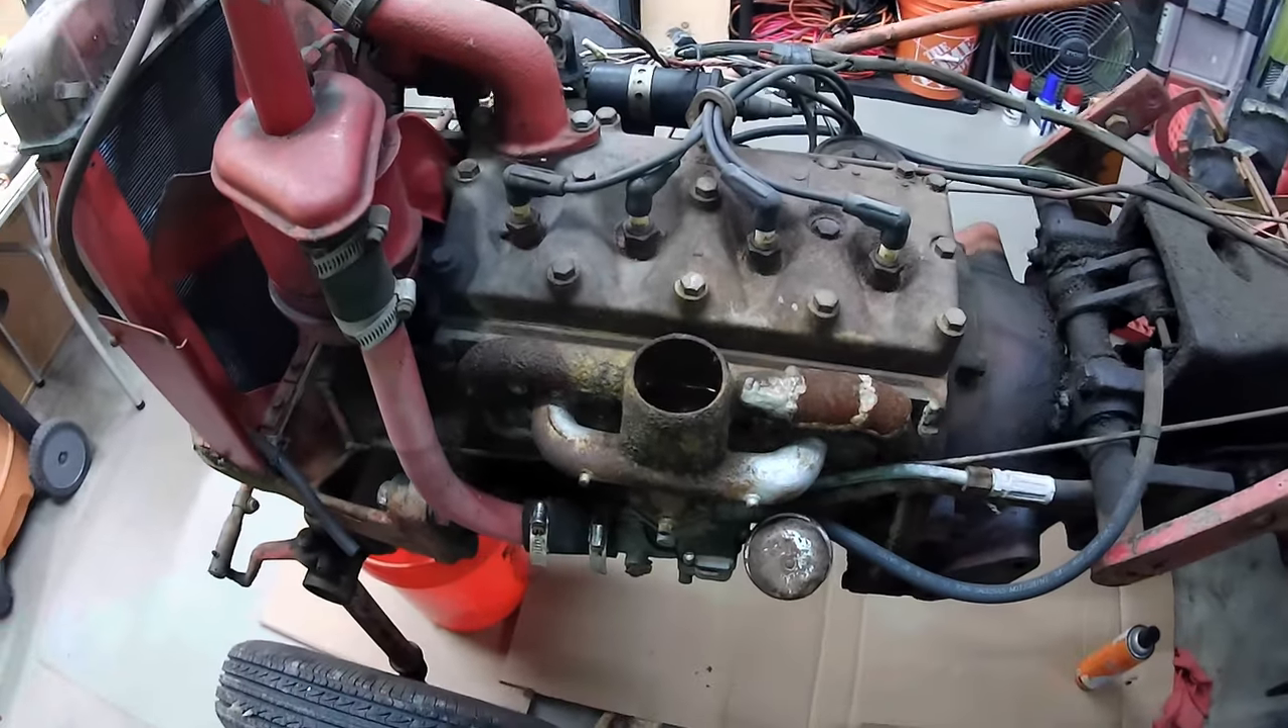We'll be right back. All right, so we got the hood removed. Here's what we're looking at.